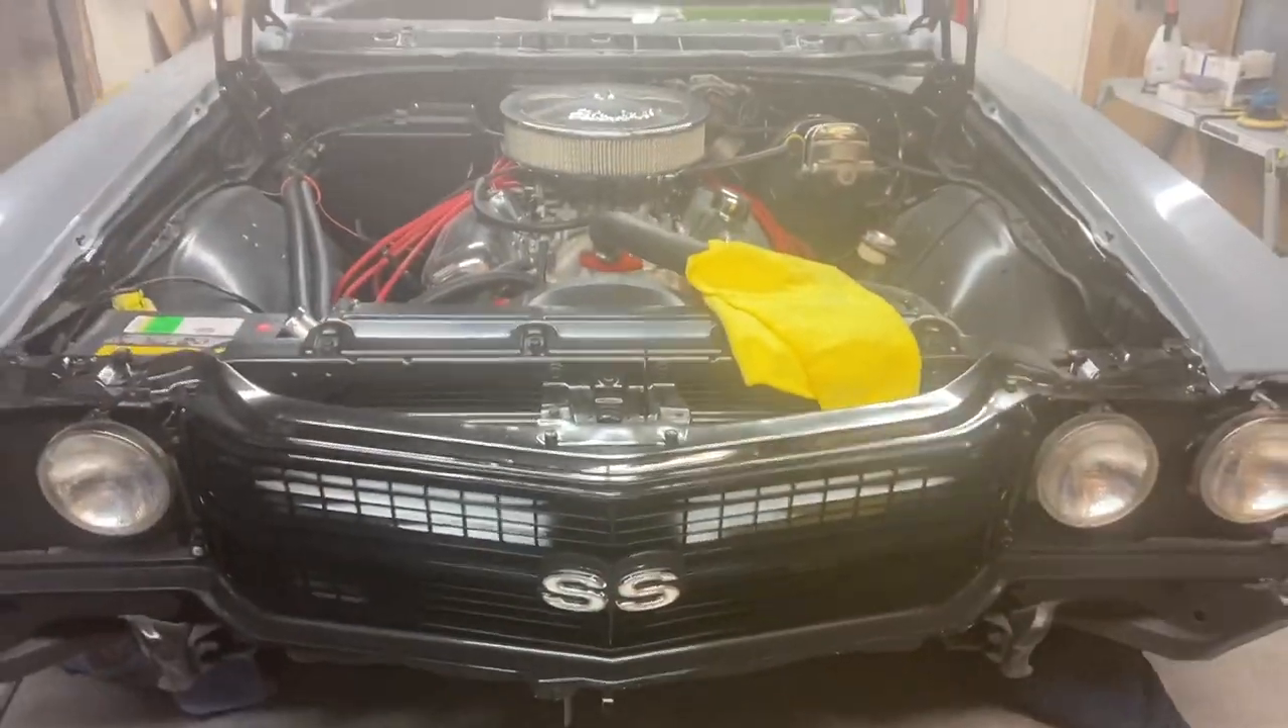And I need to get the bumpers on. I already put the grill back in.